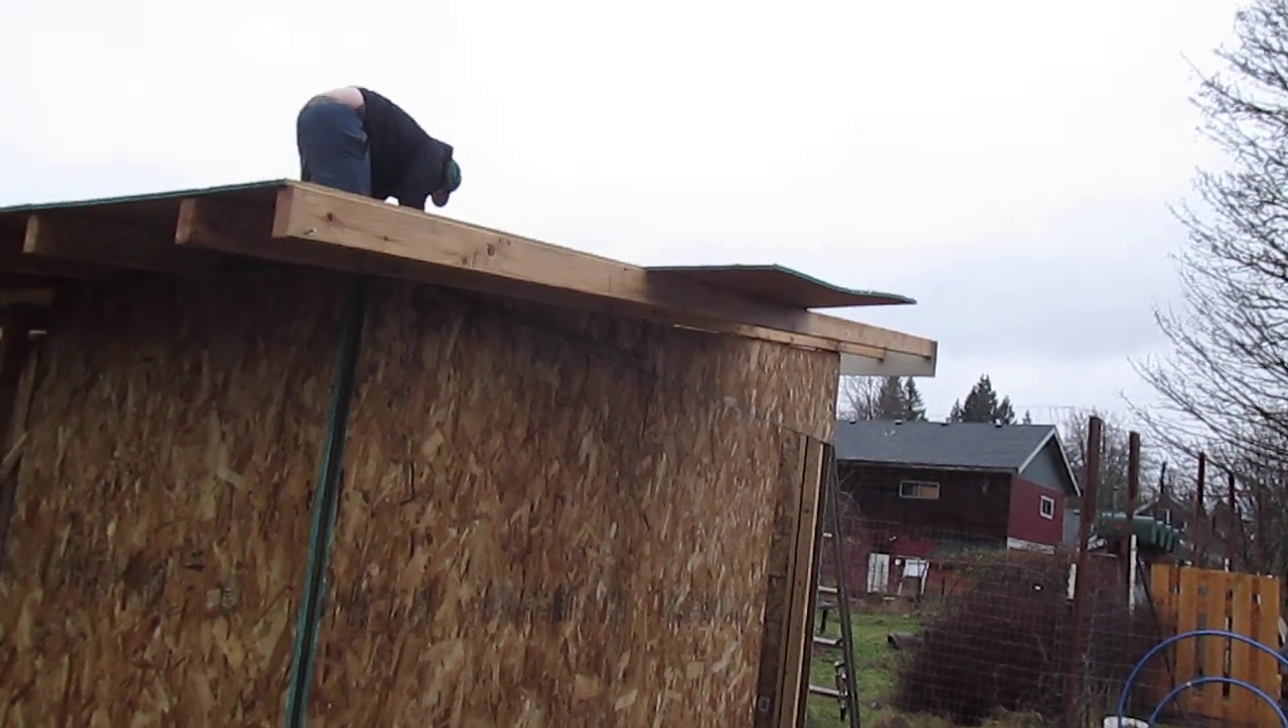See, the sheathing sticks out way over so they have to cut all that off.